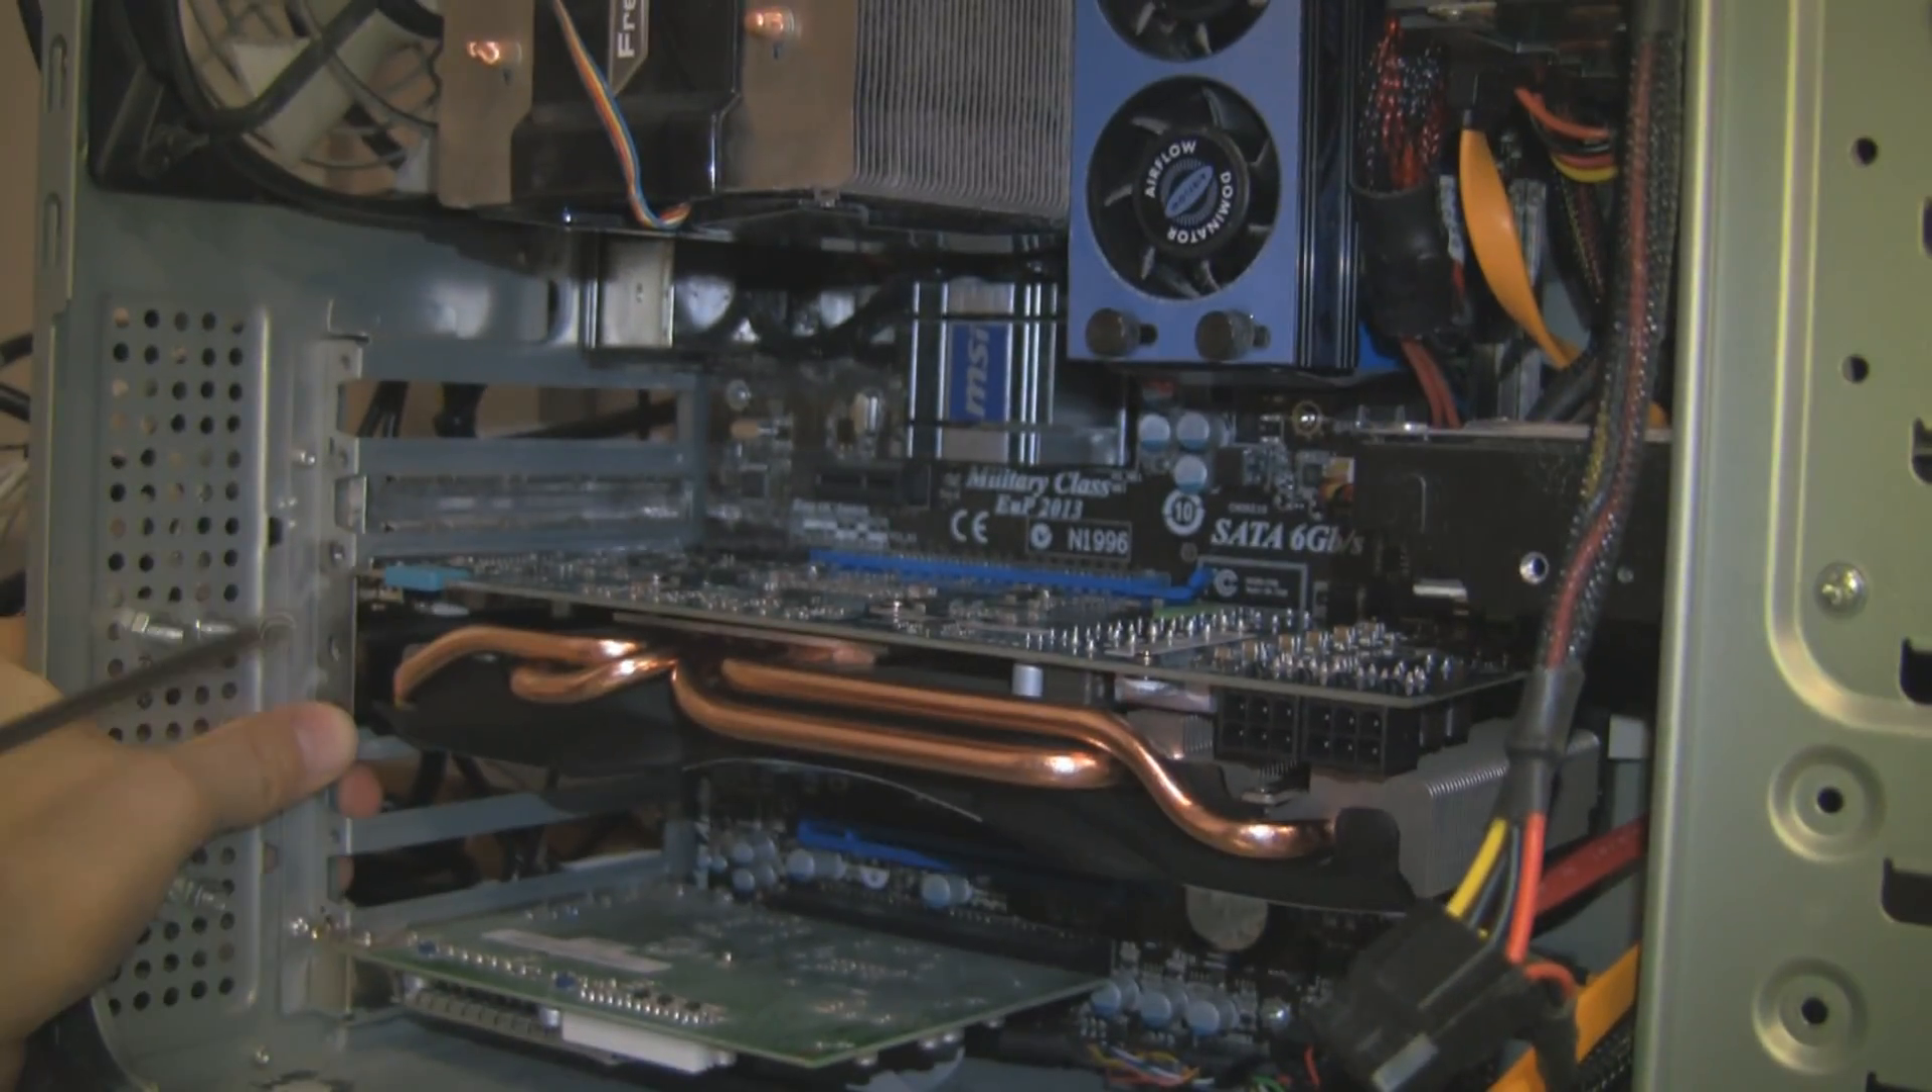Graphics card is in. And, don't forget to screw it in.